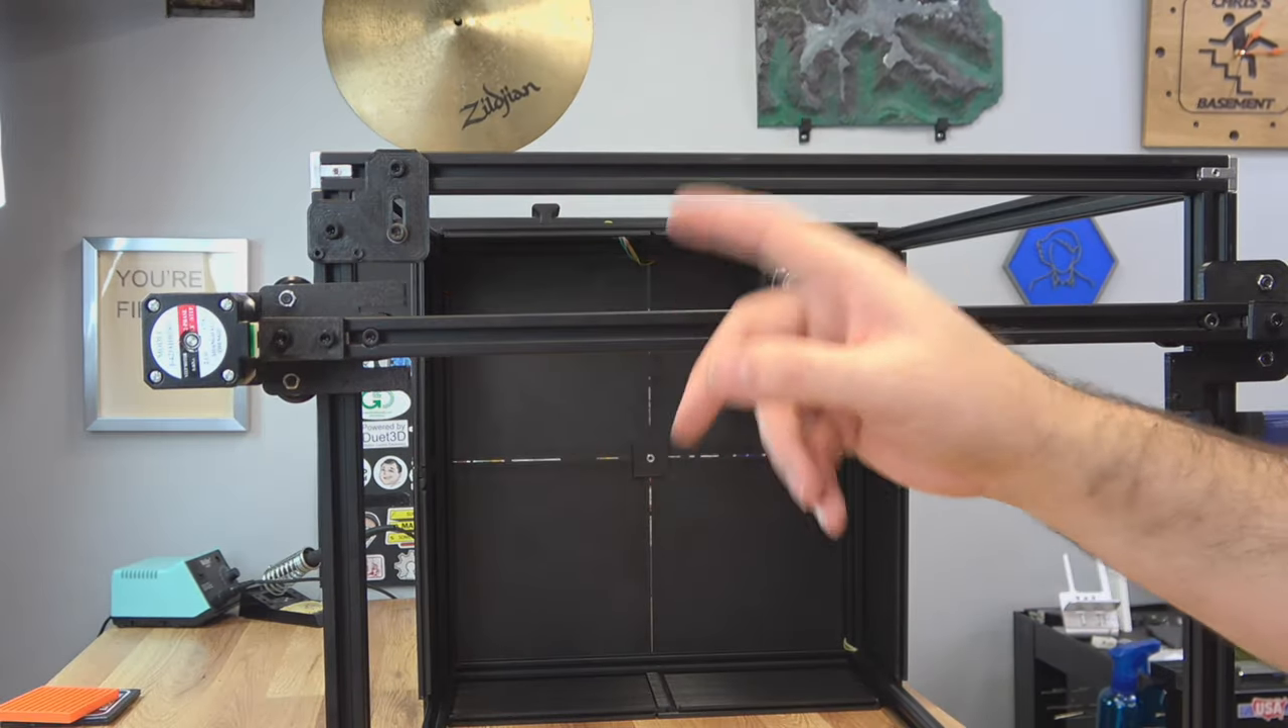And our X motor is on.